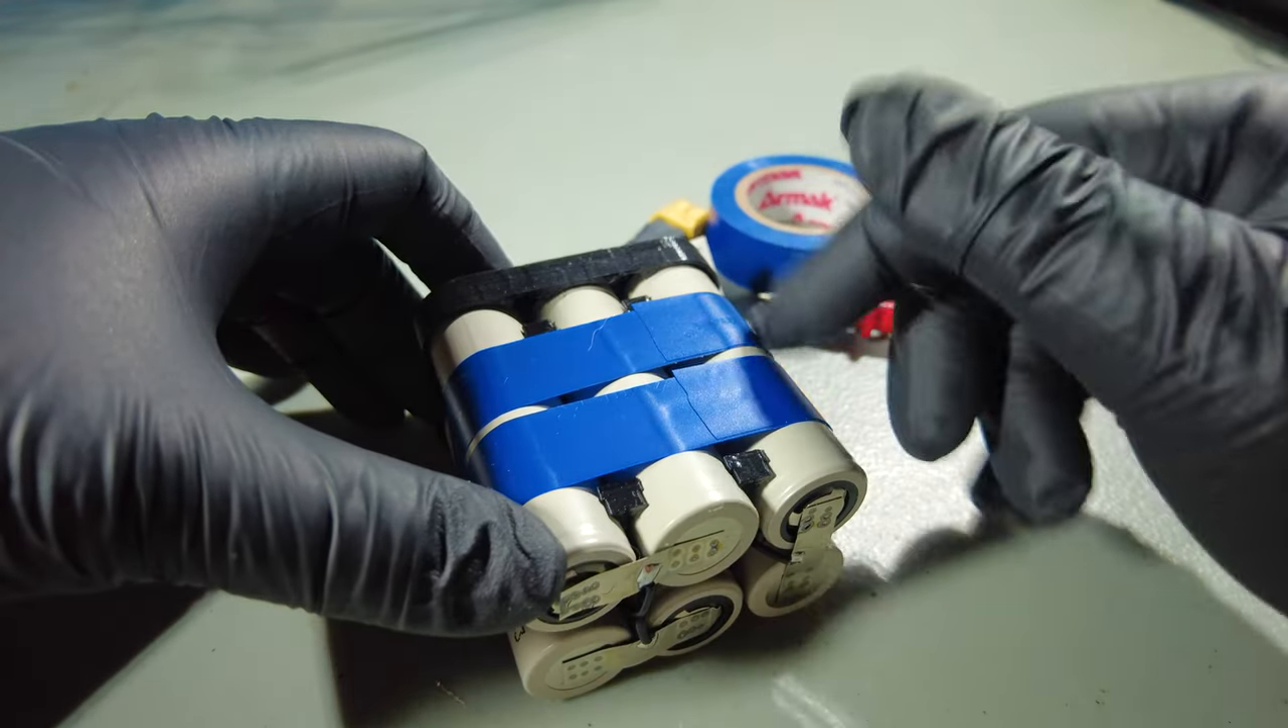So I've put some electrical tape around the cells and that secured them from any more movement.